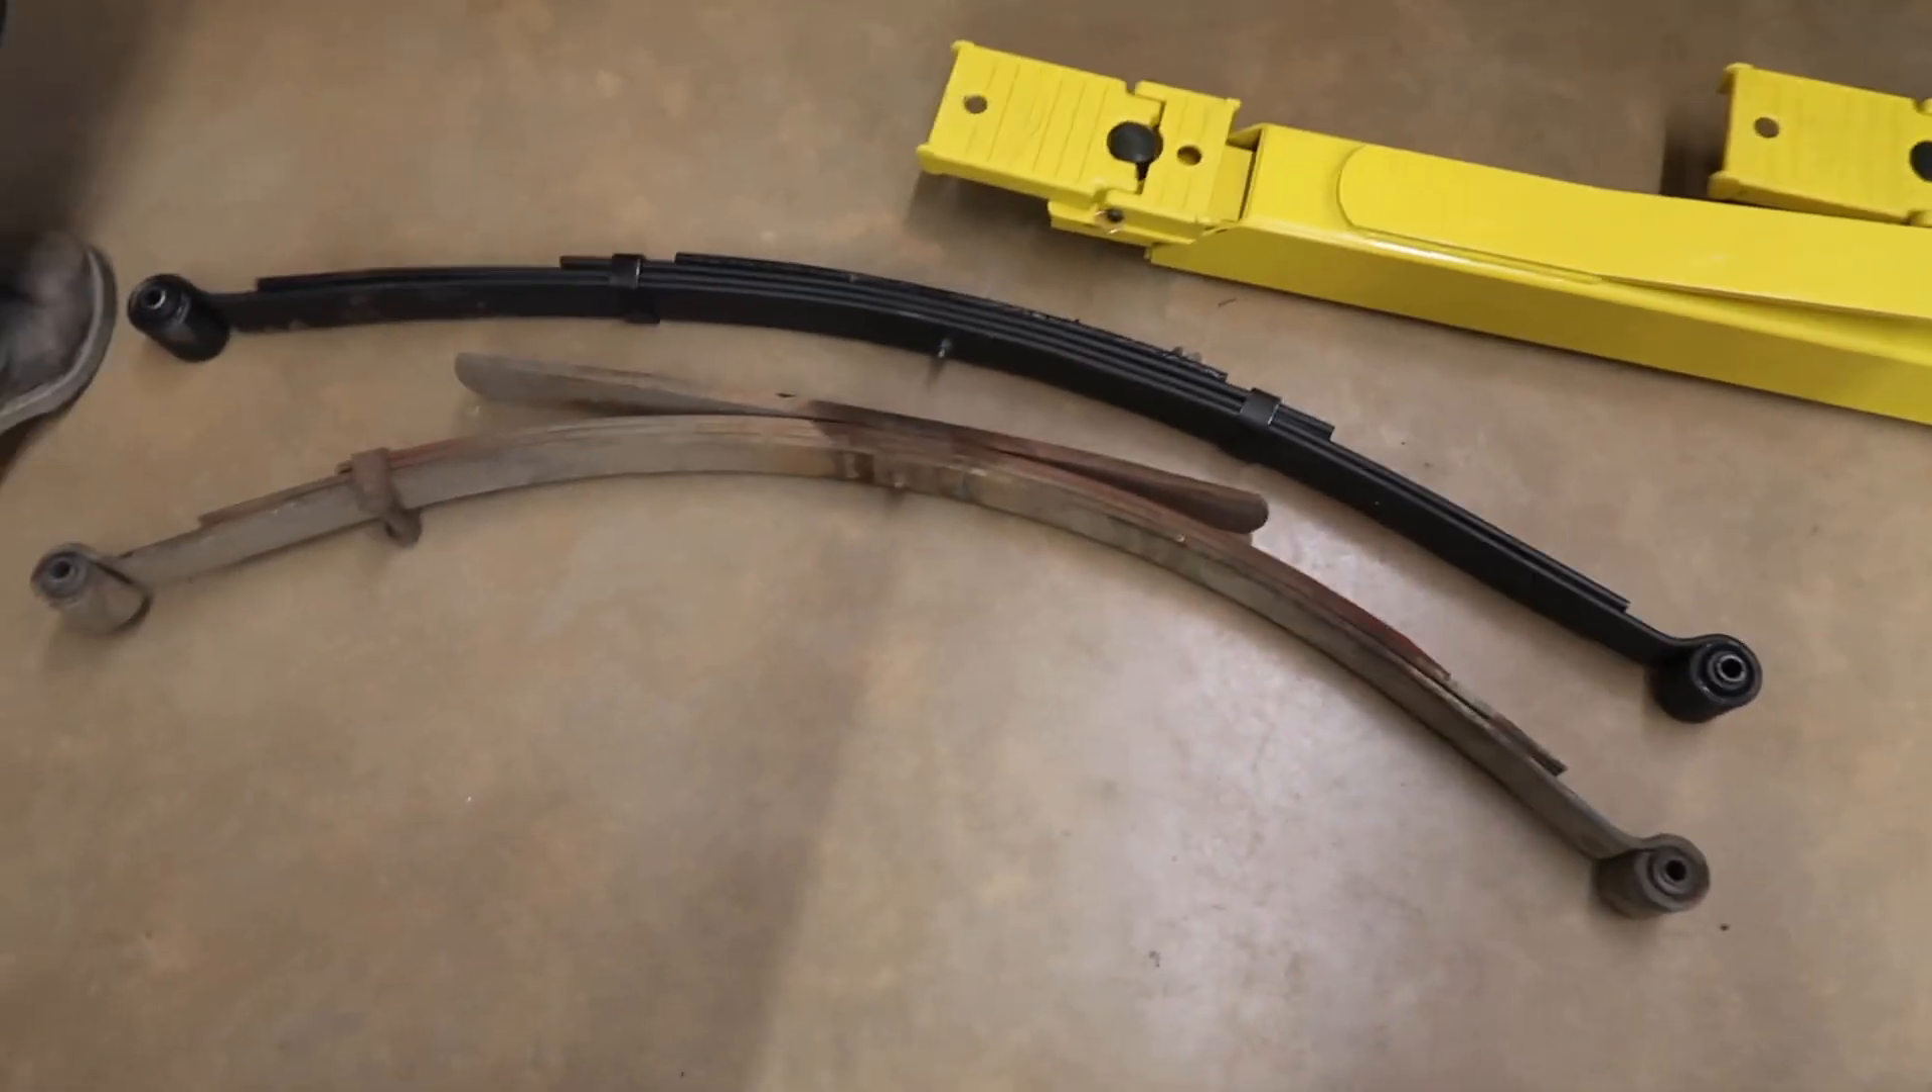All right, so we got the leaf springs out. As you can see, here's the old, and this is what we're going back with.